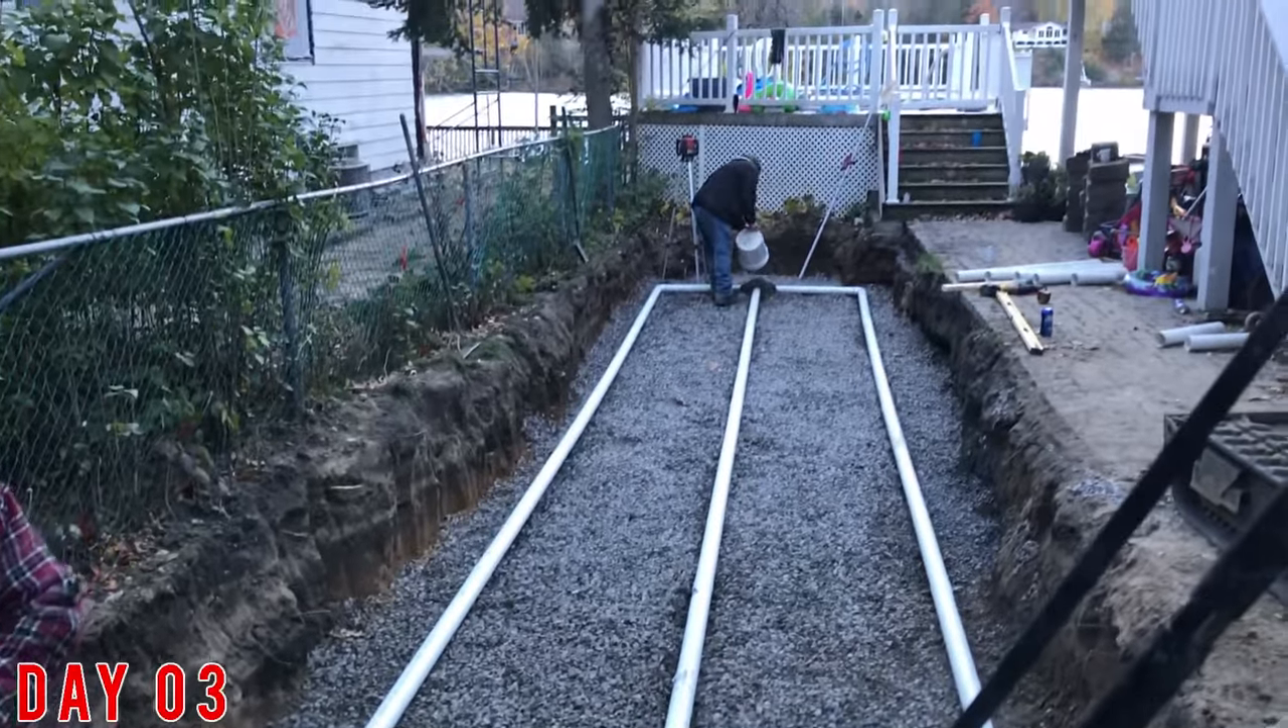Septic lines are laid.